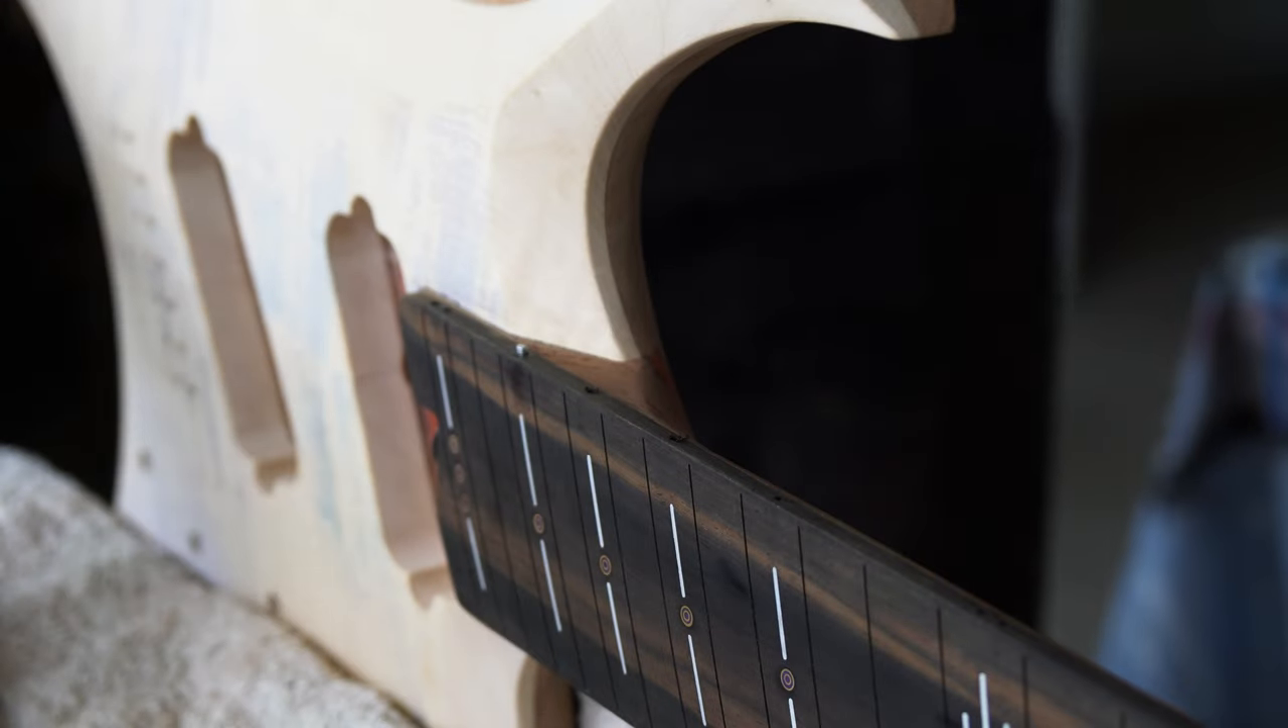Now all of the higher frets are right next to the body and there's no clearance for me to get my power drill in whatsoever.